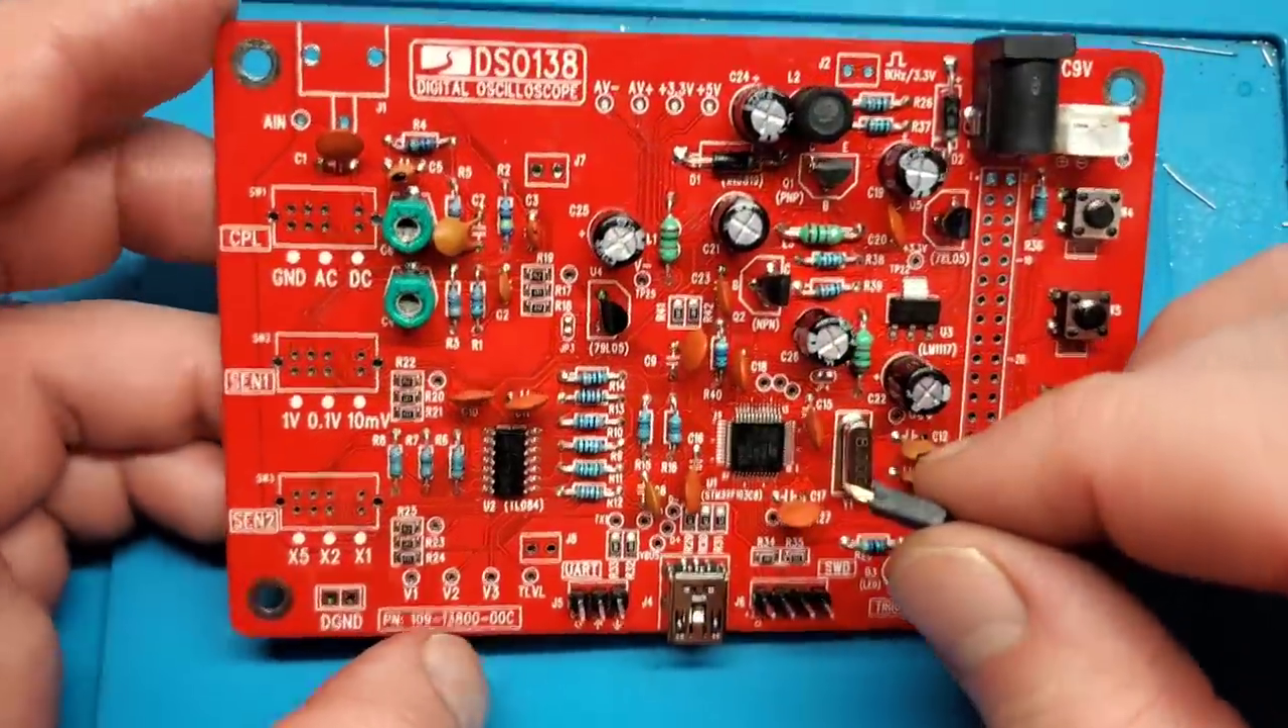You see we've got all the capacitors, electrolytics, the ceramics, all the resistors, the chokes, the trim pots. The buttons are in, the switches are not, a couple other things are not in, but also these headers are not in.